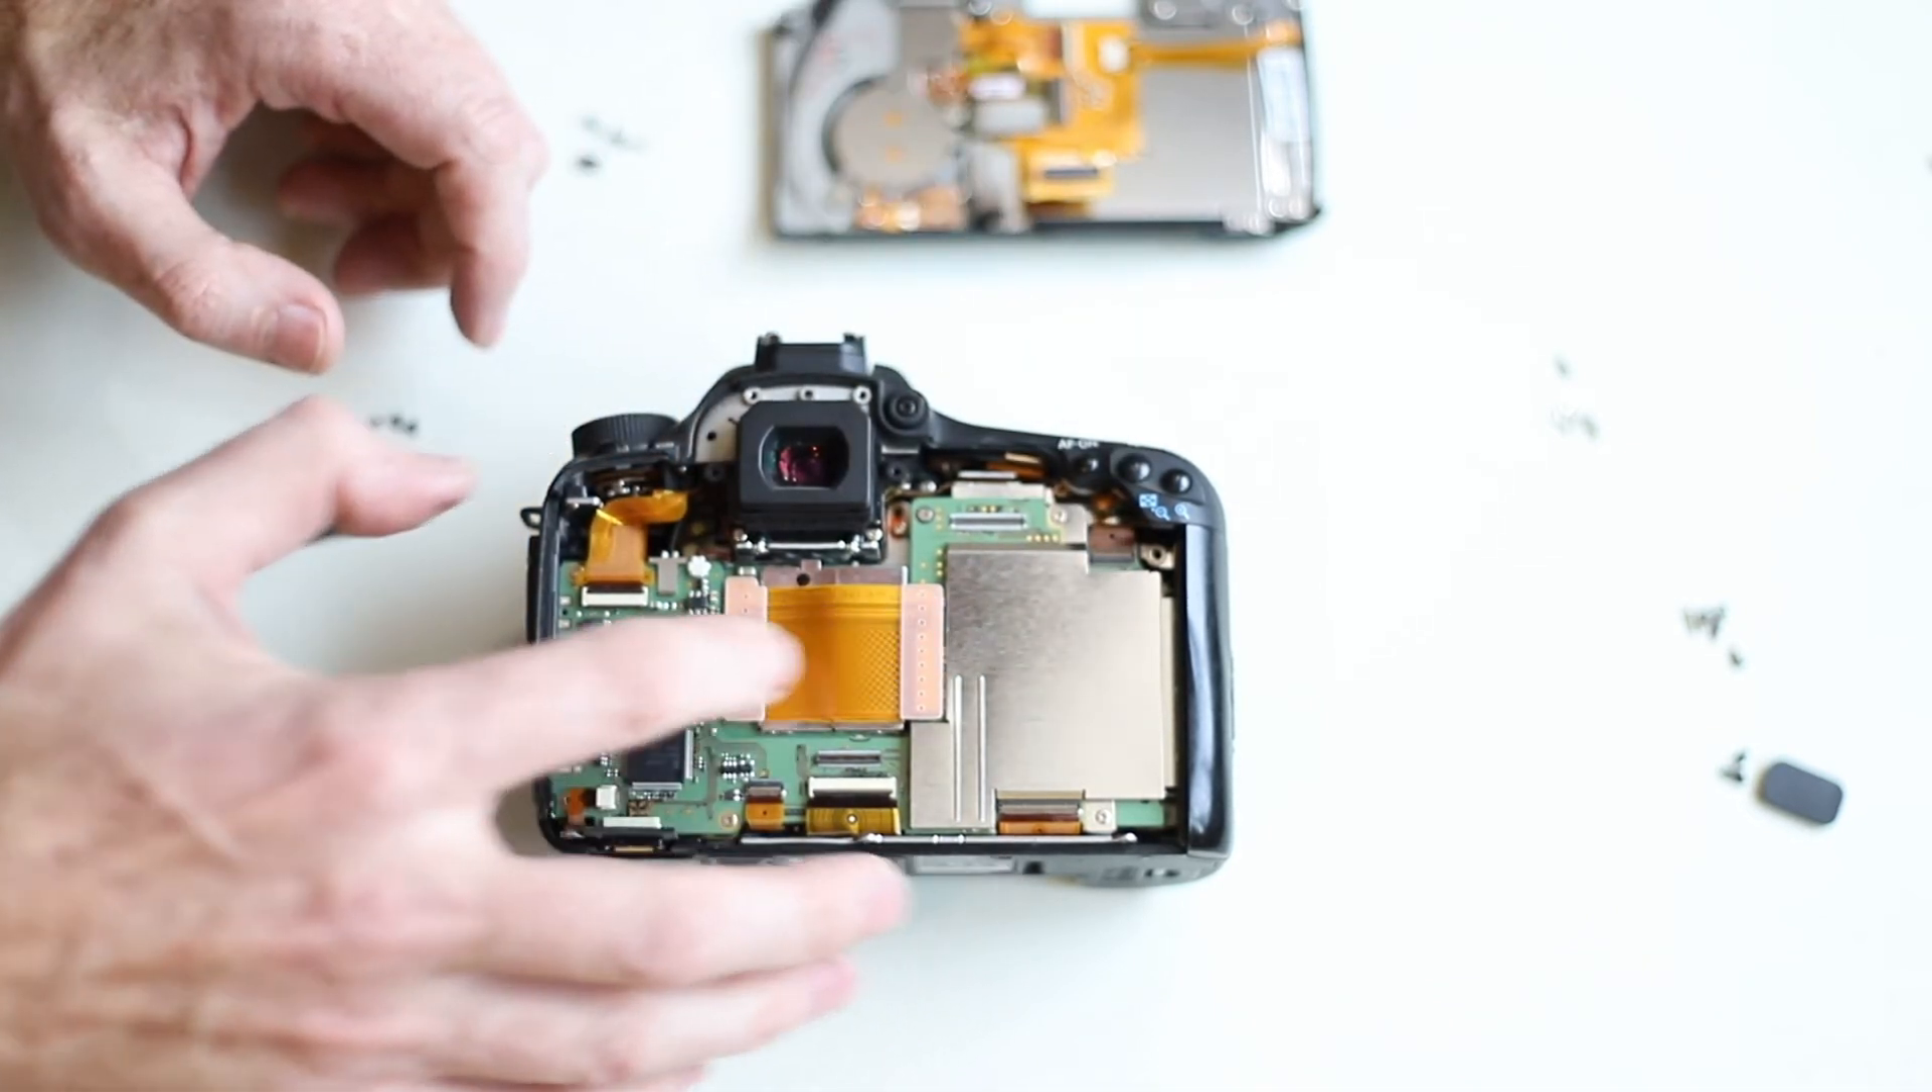That just leaves the rear cover to plug into the board now.